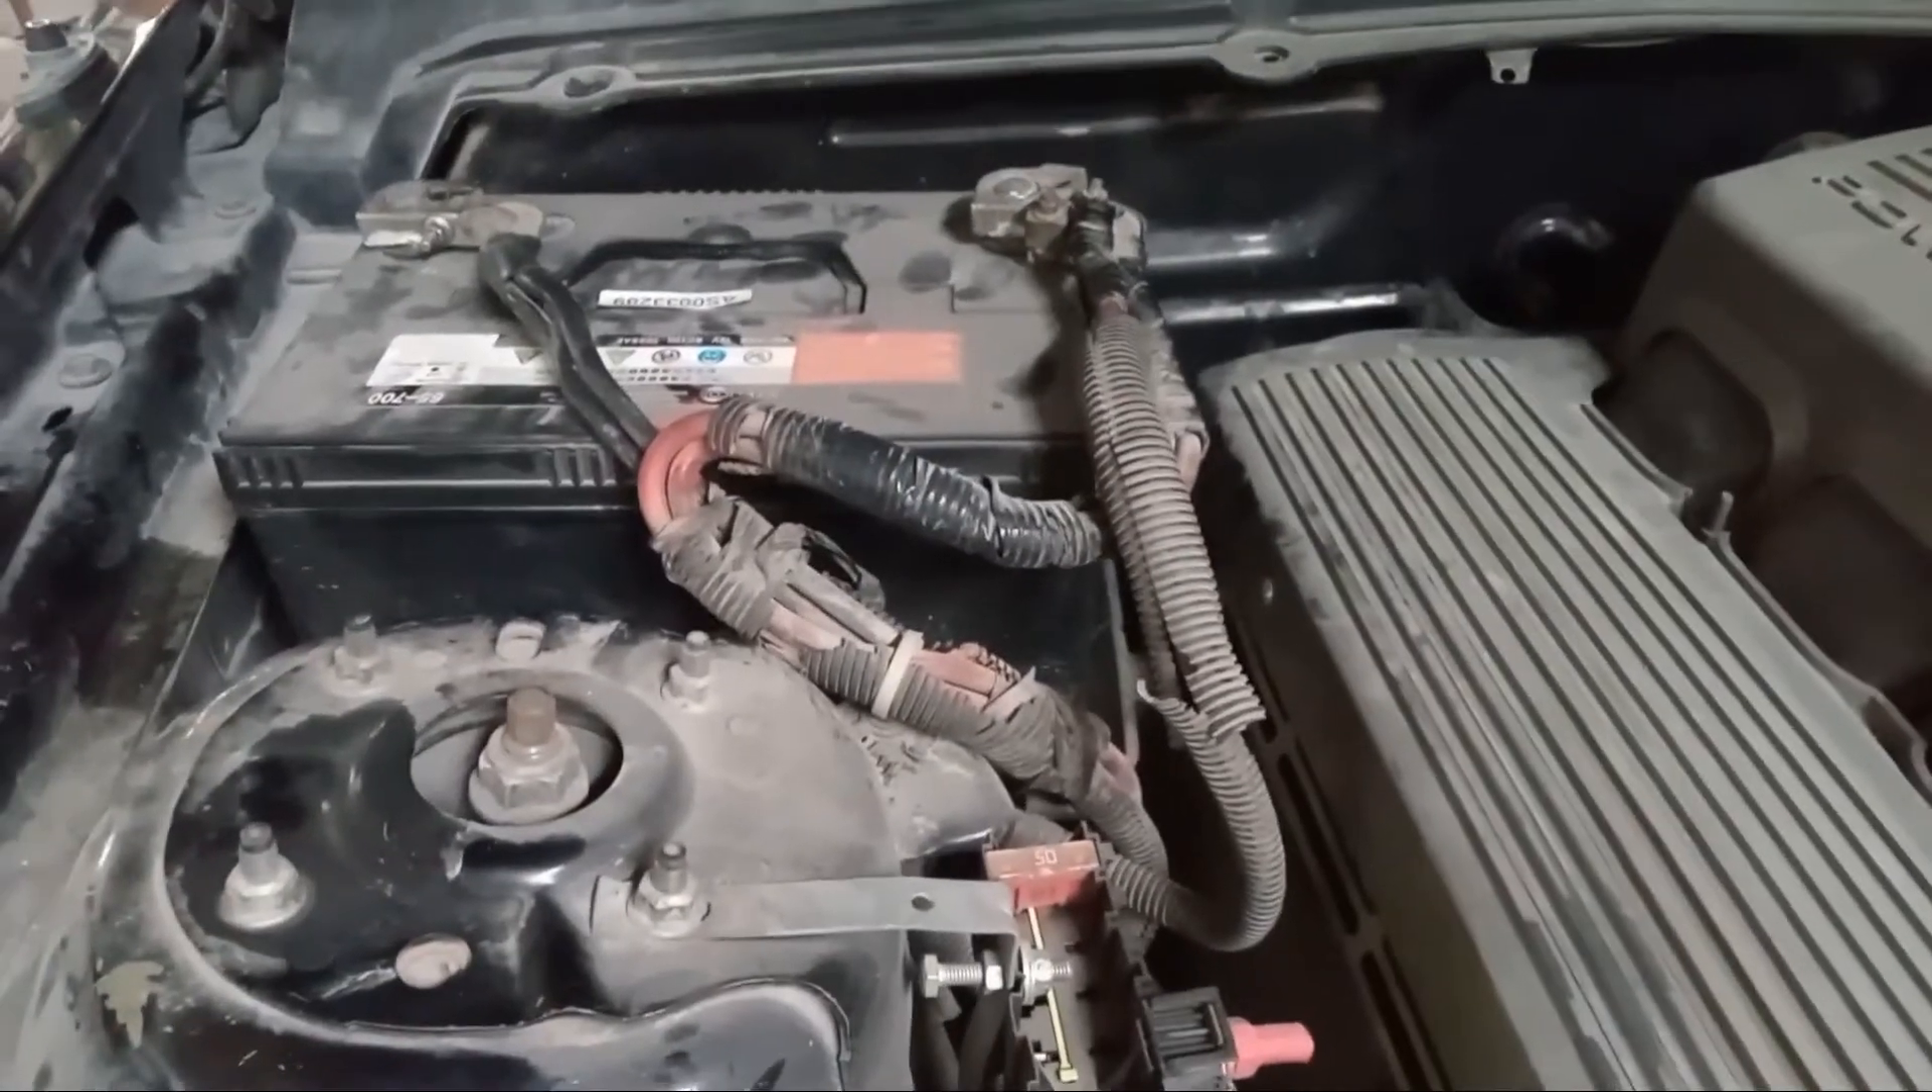Ayun guys naikabit ko na rin yung battery.